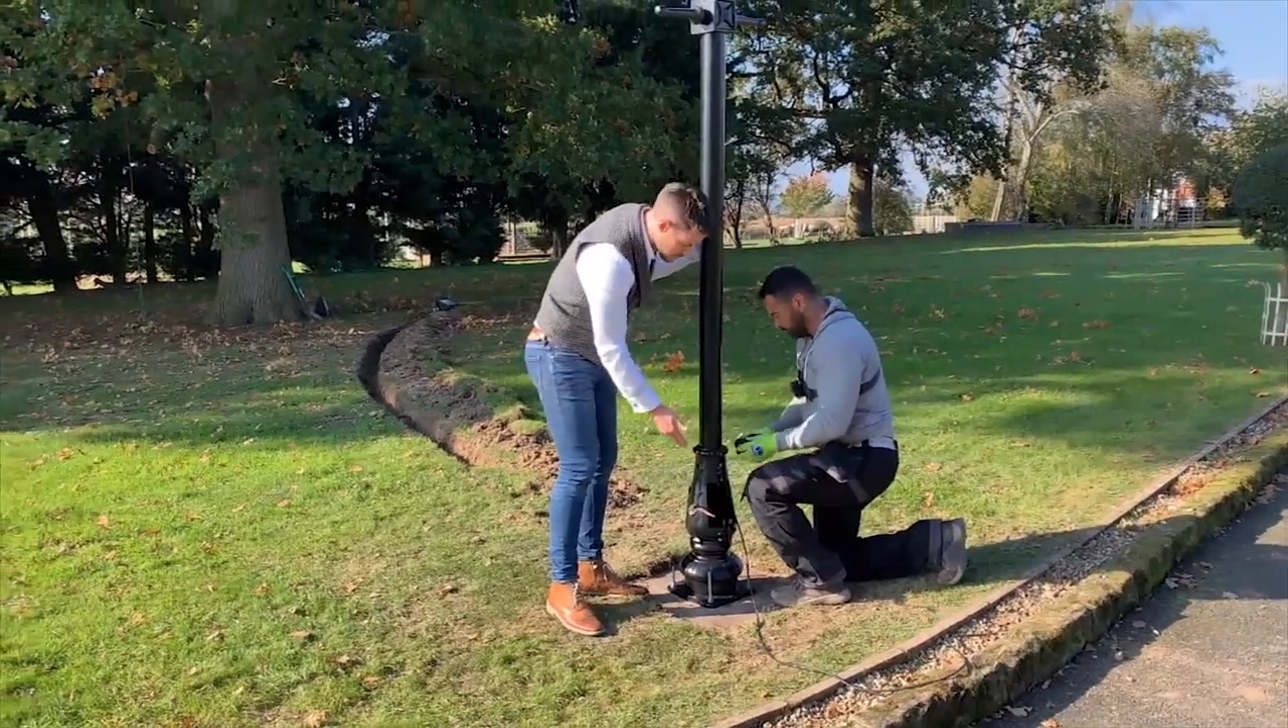So we've lifted our lamppost column up. We've slid it into our lamppost base.